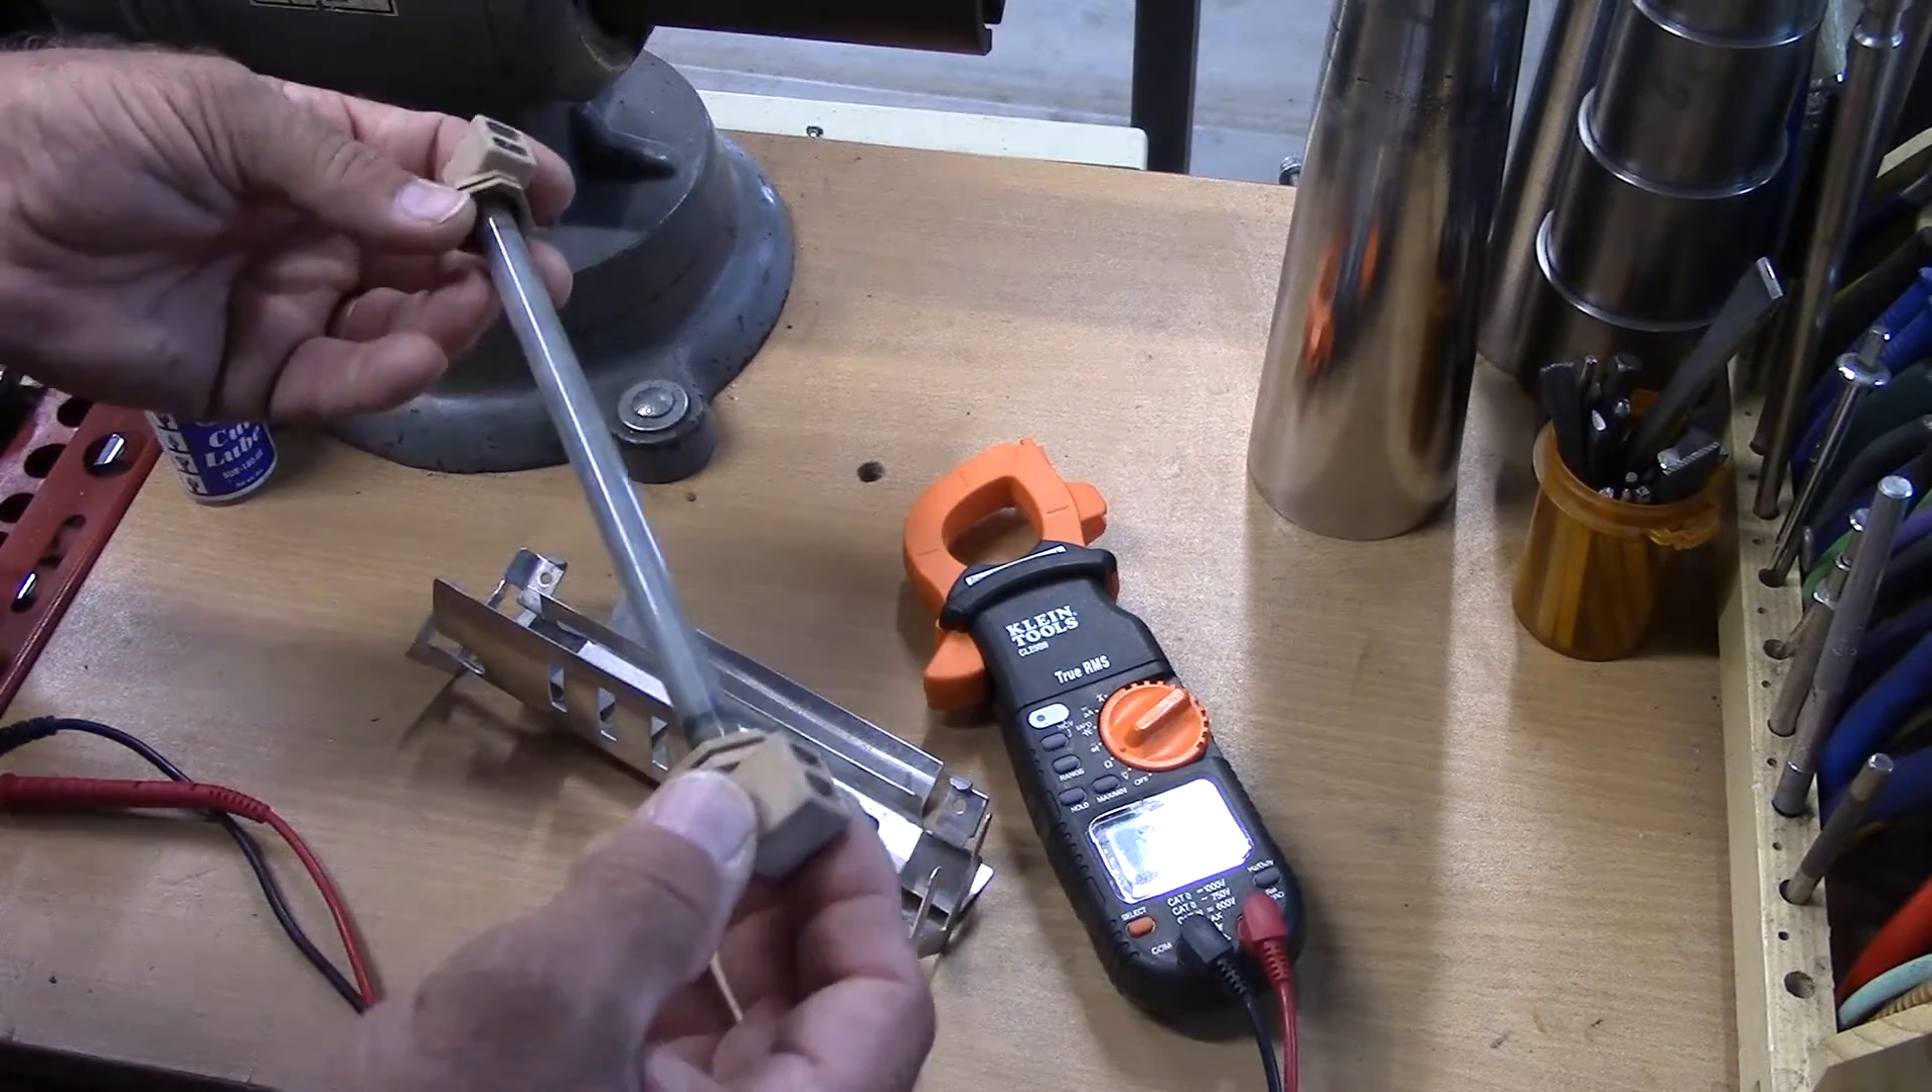So we have the element out.